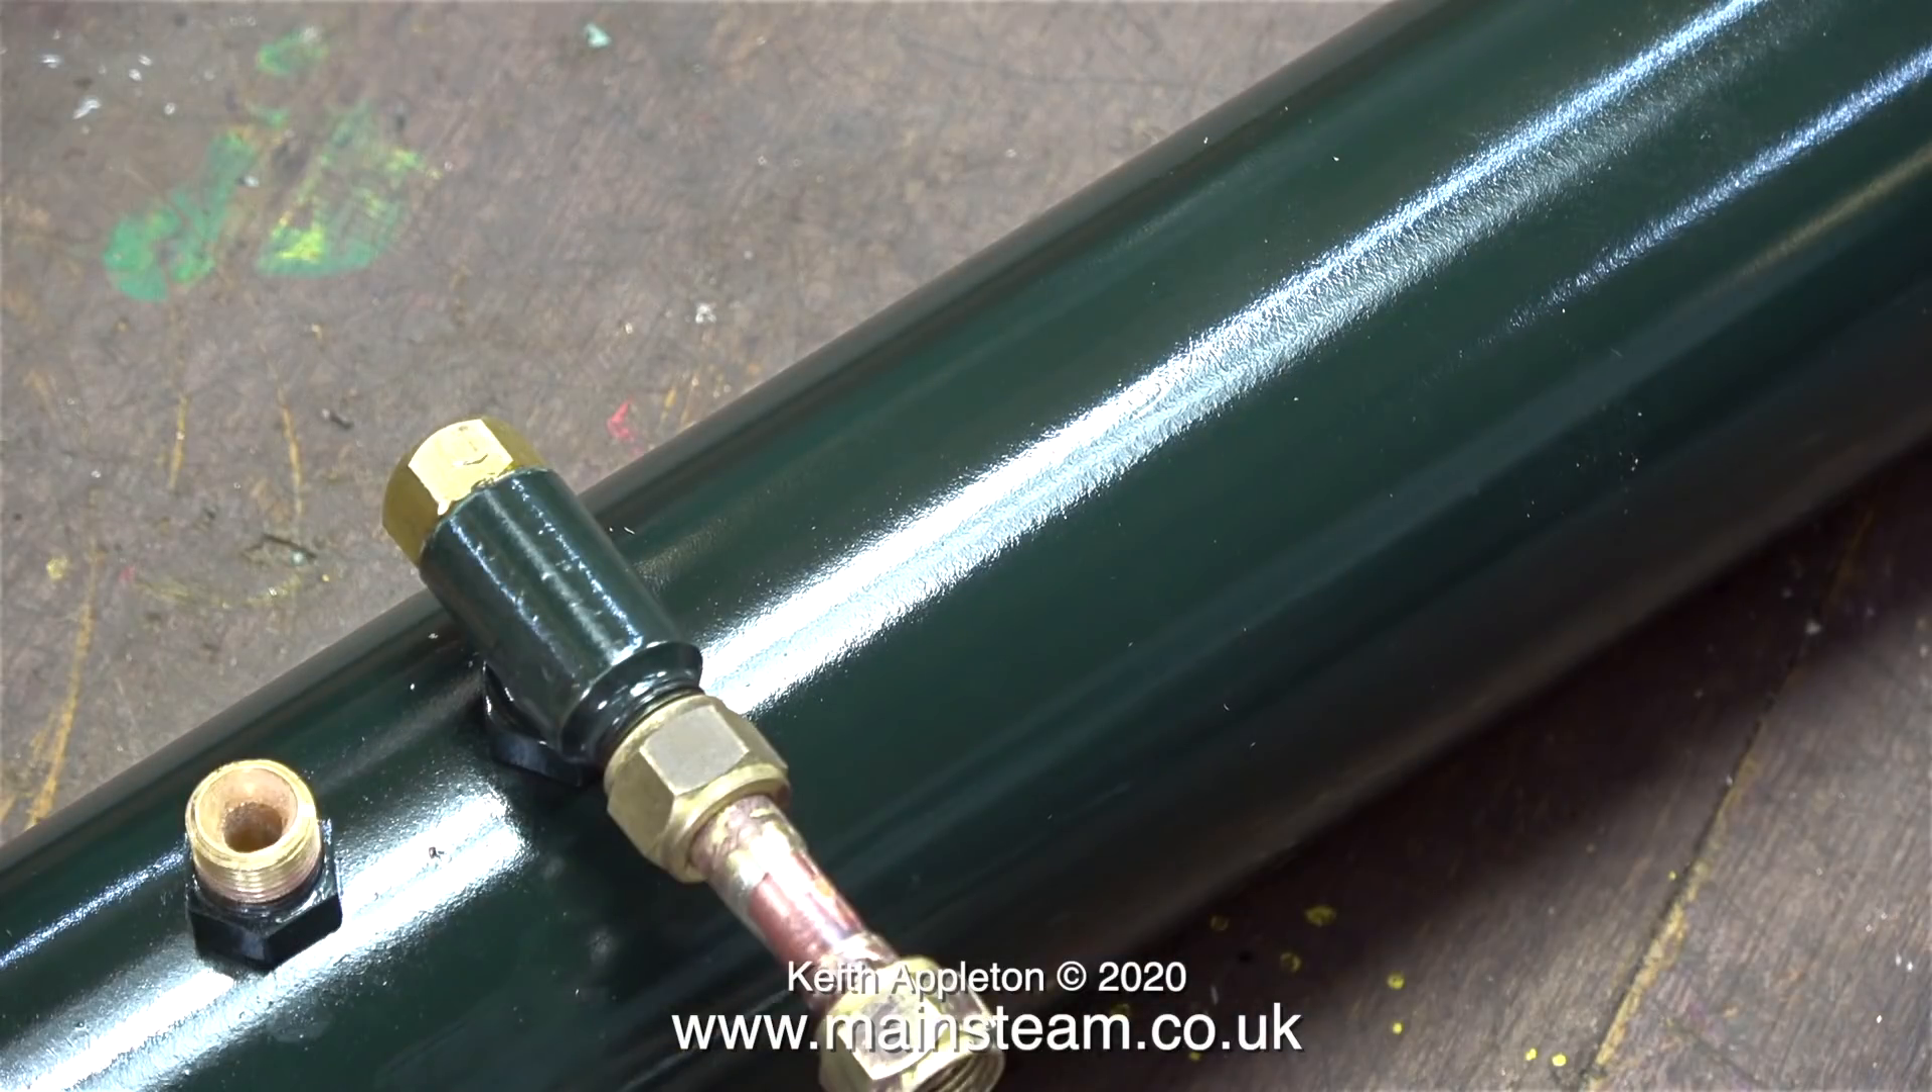This clip shows the condenser with the short piece of pipe fitted.